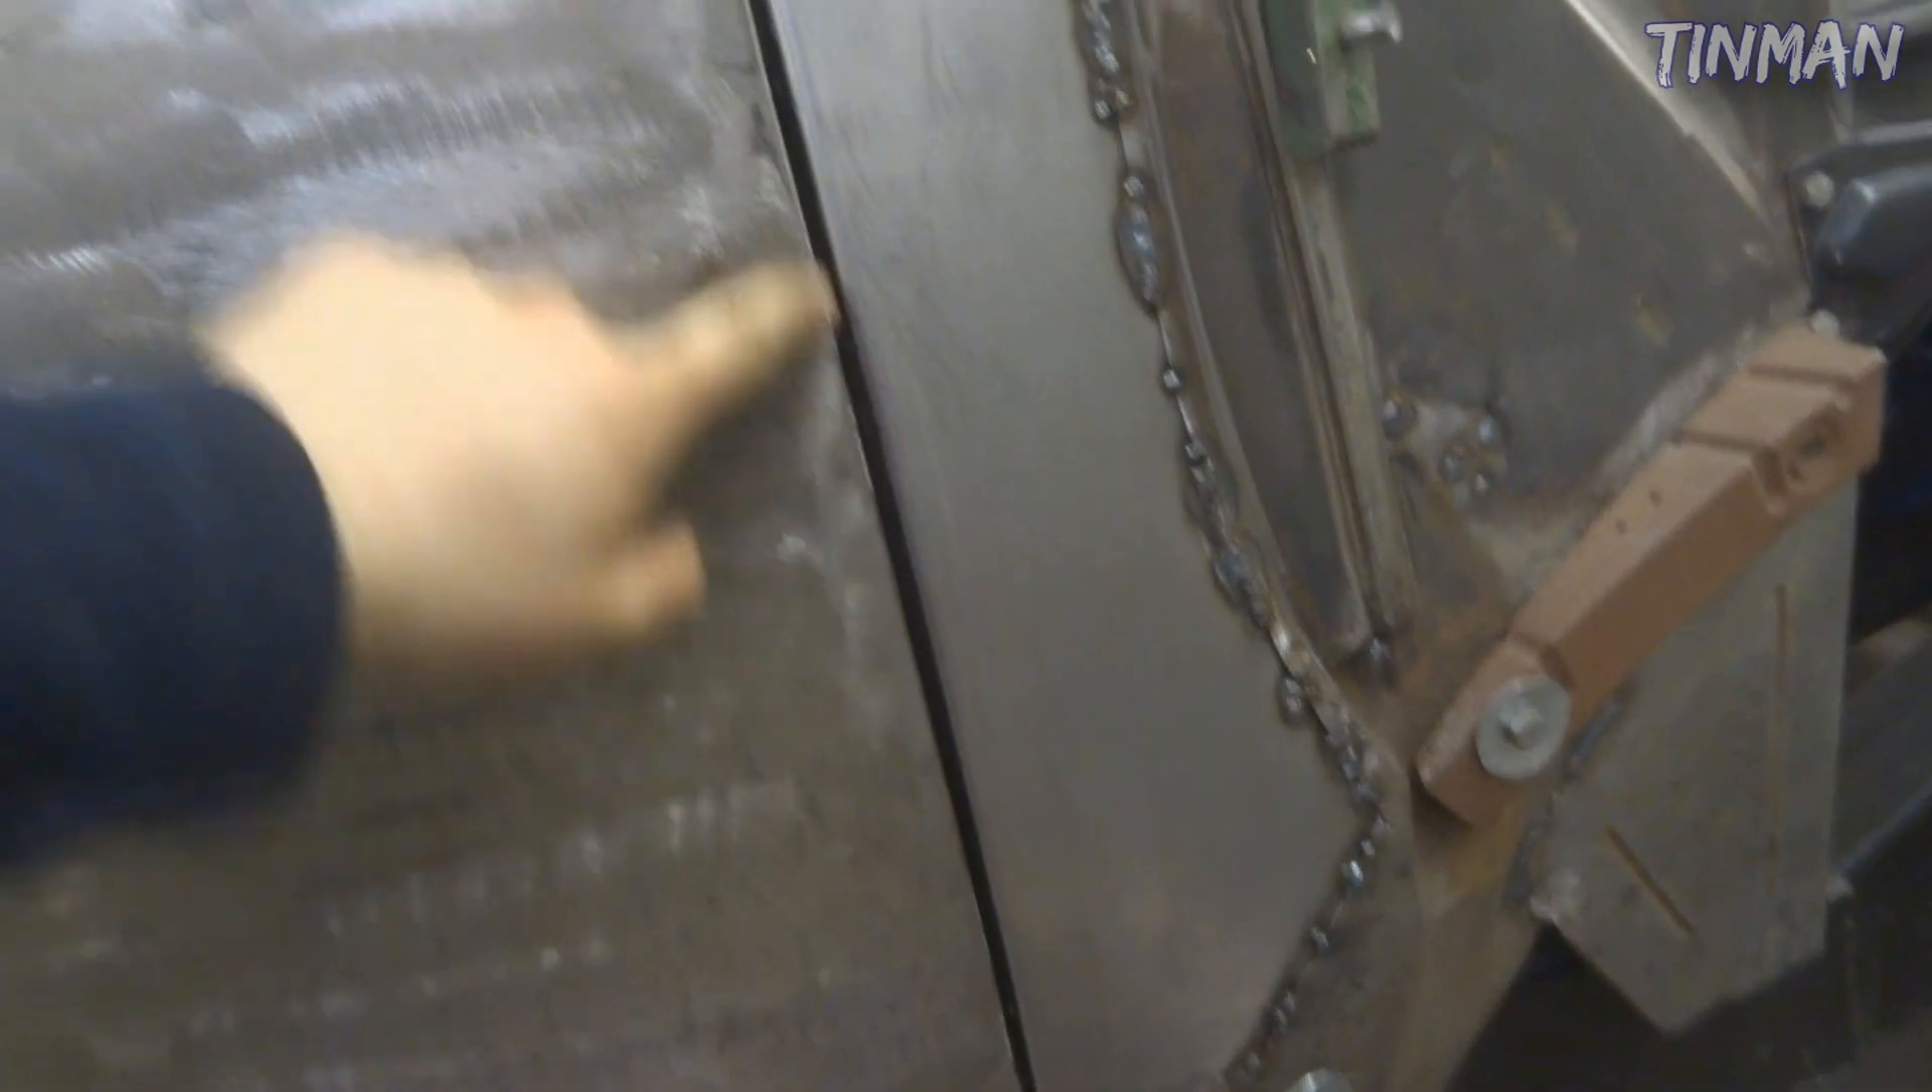I got that panel in there and I got this gapped pretty decent.